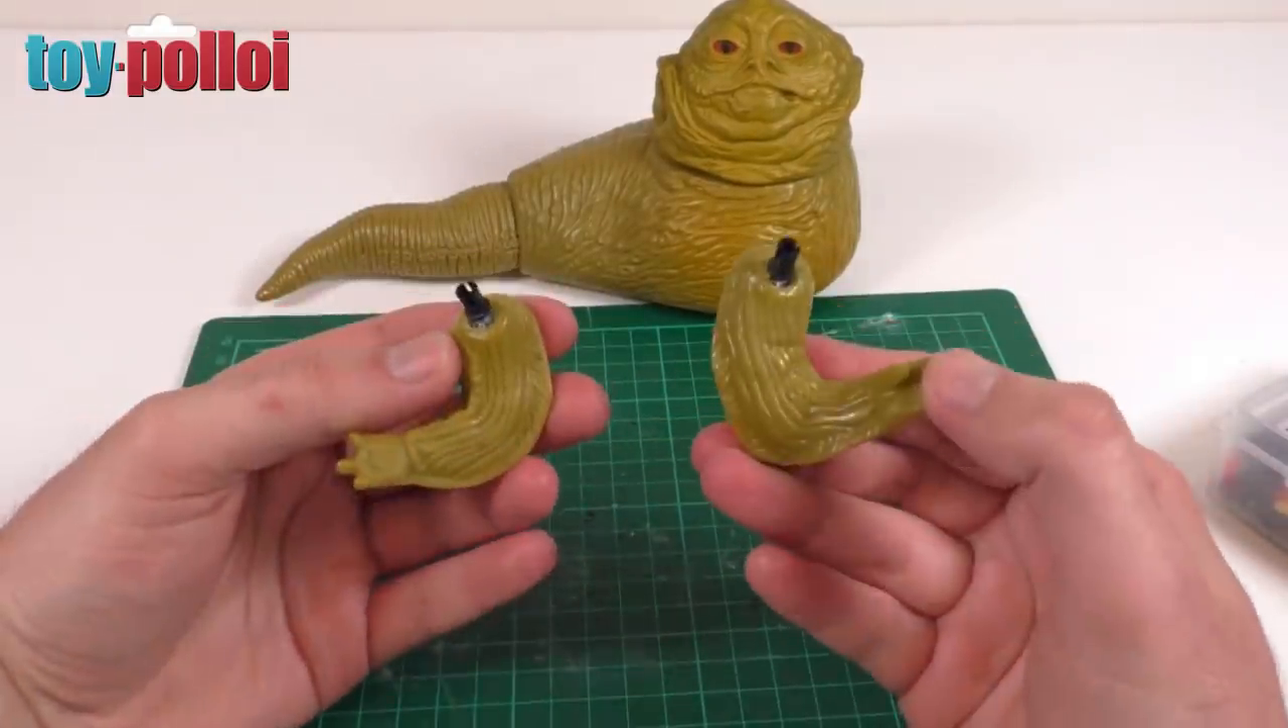So there you go we have two arms both with these Lego Technic axle pin sort of things in them.